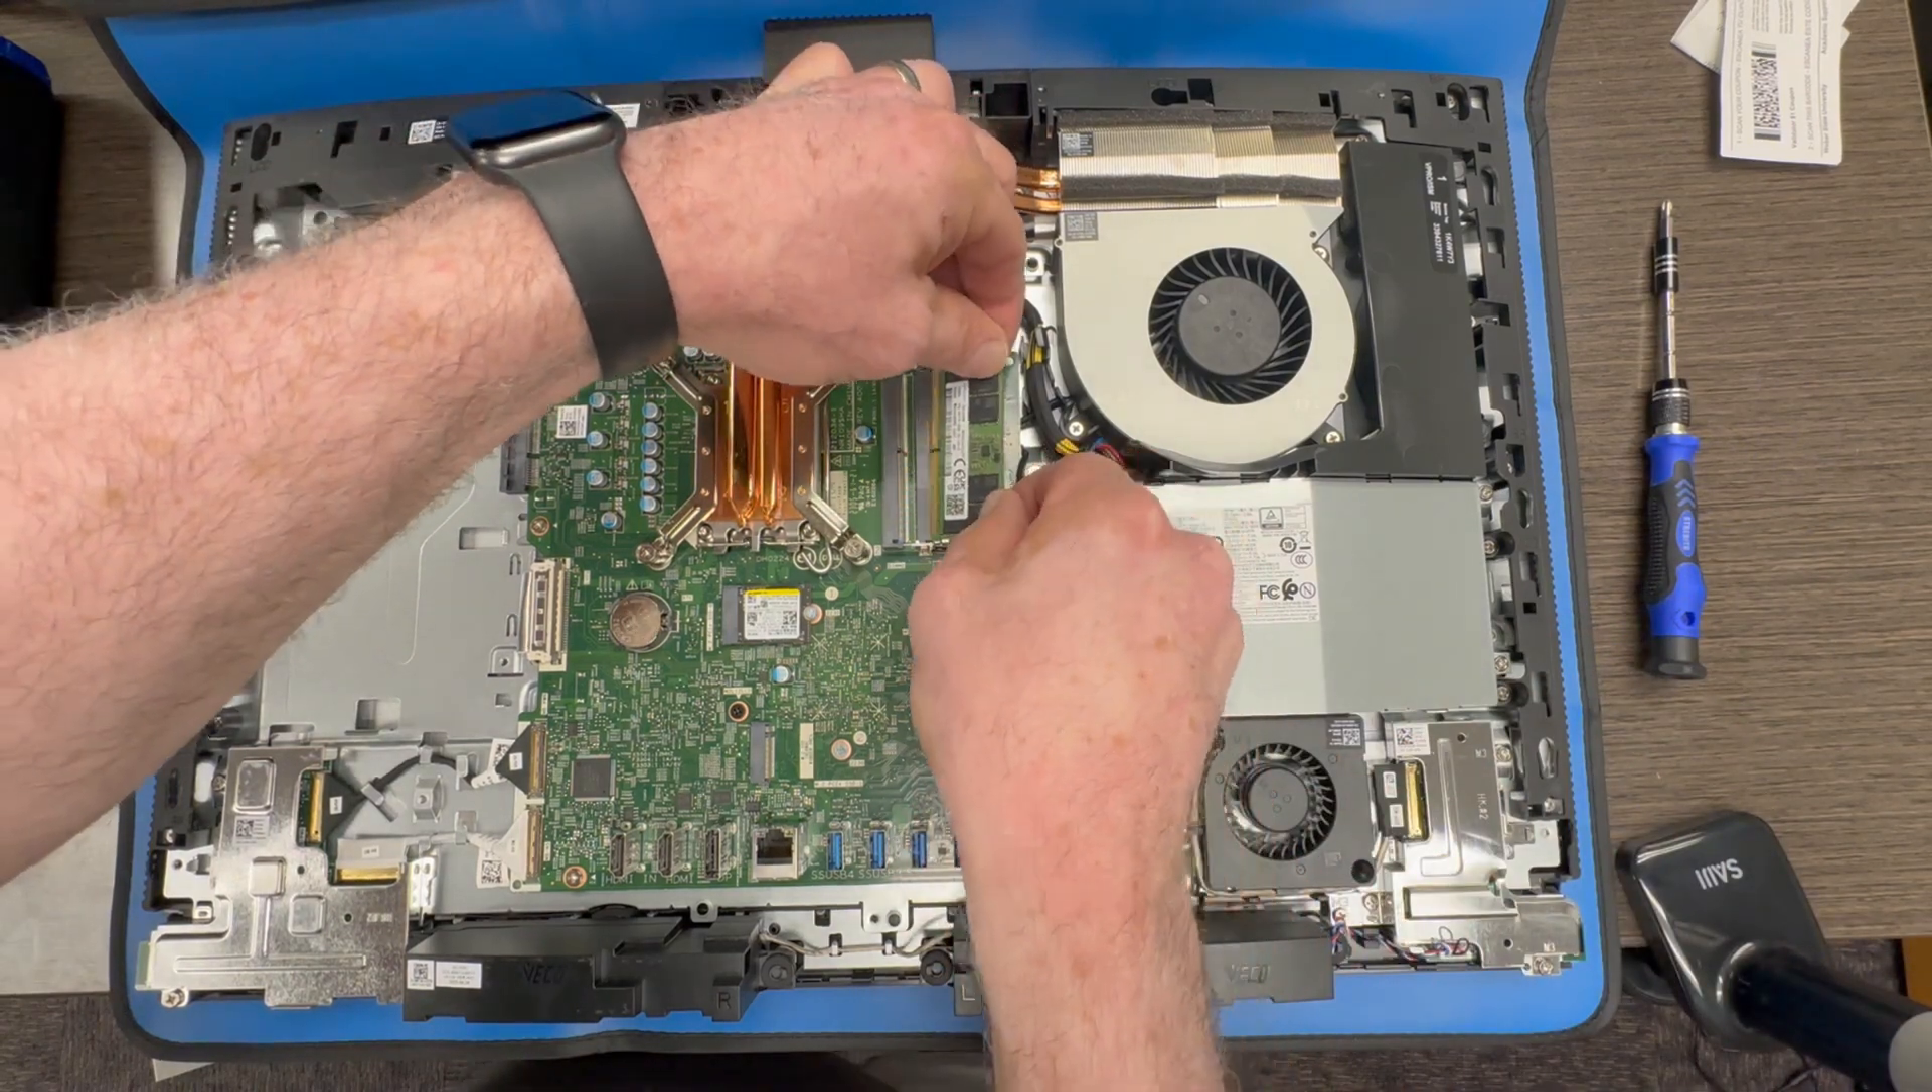Now the entire motherboard is exposed.